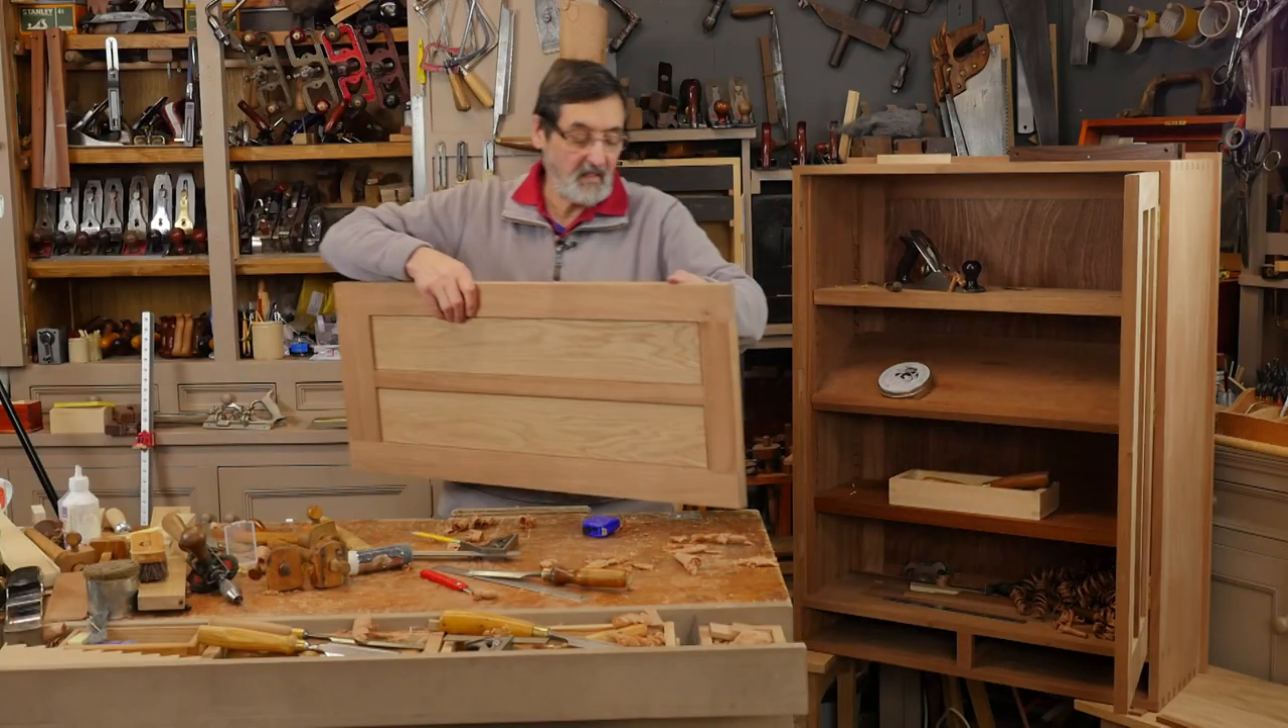There we've got safe removal of the door.